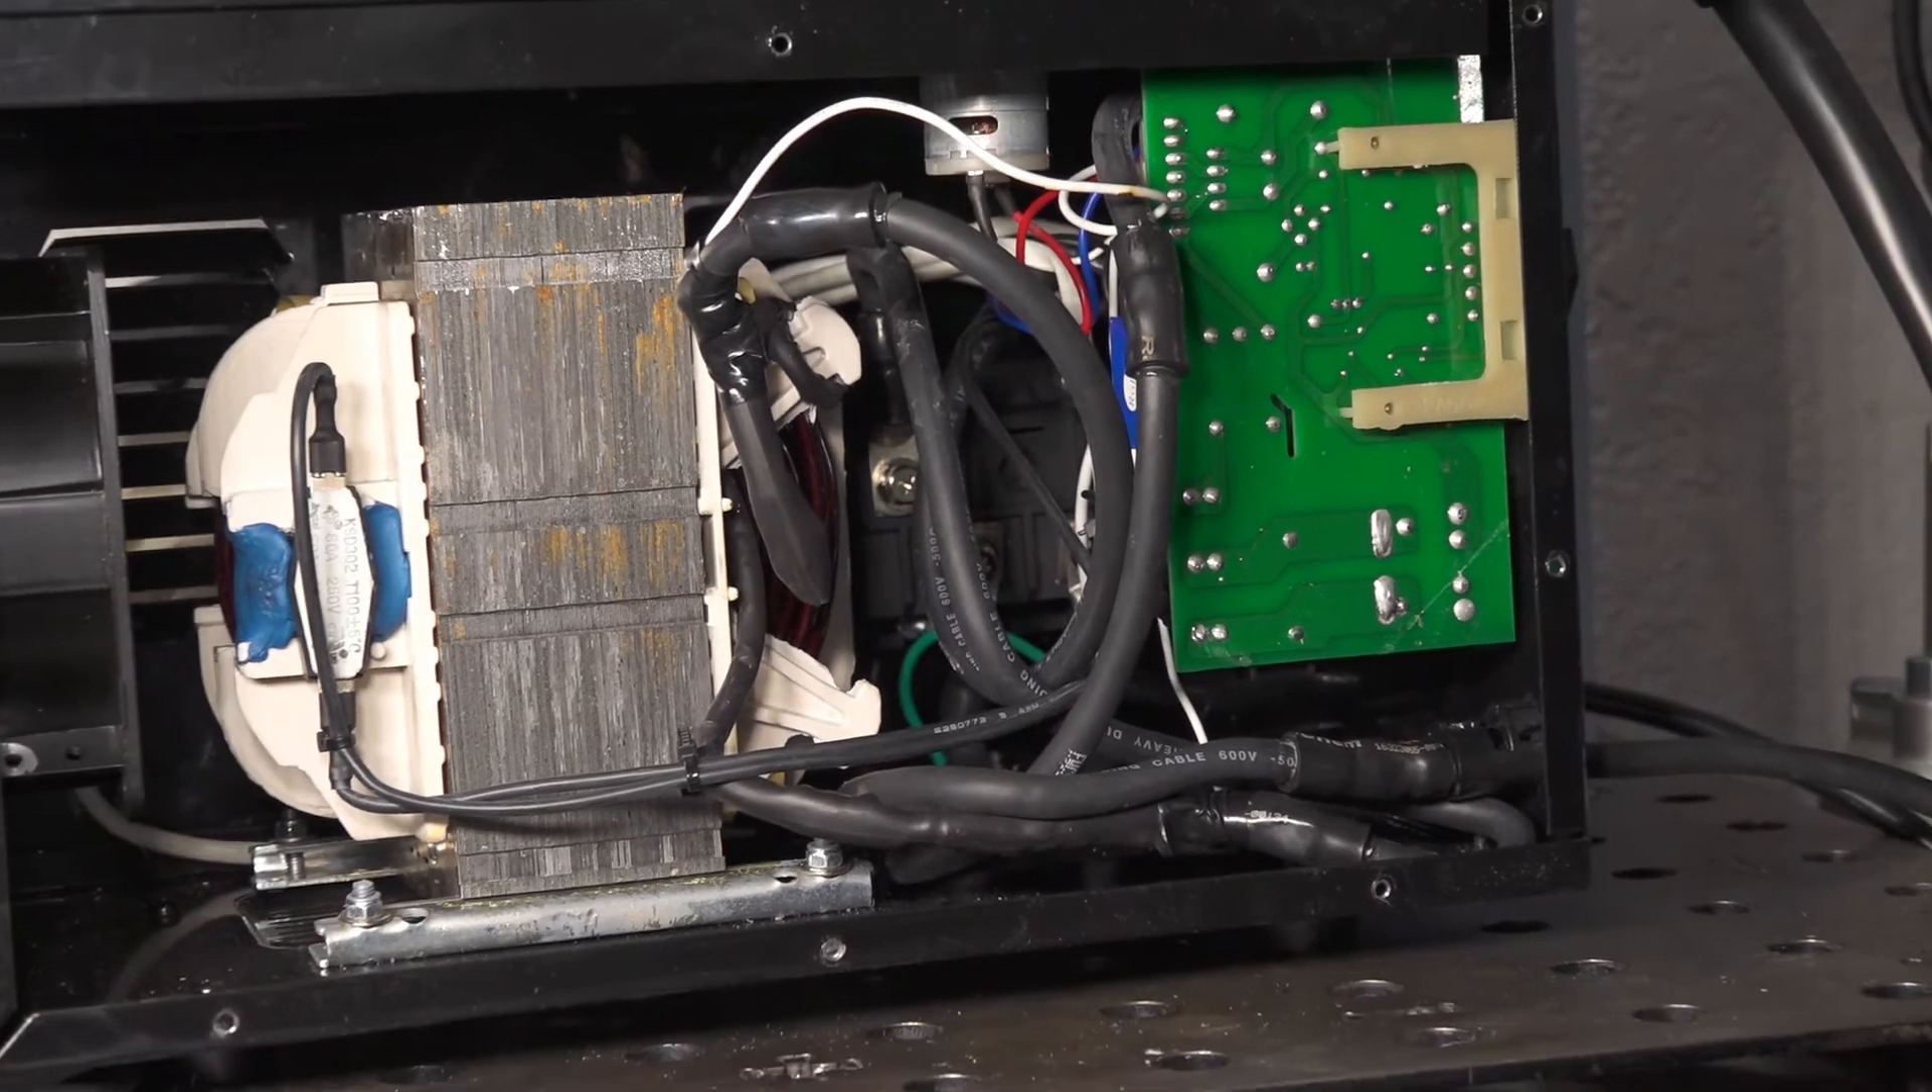So everything's wired up and ready to go I just have to put this last side panel on the welder and I will fire it up and do some testing see how it does.